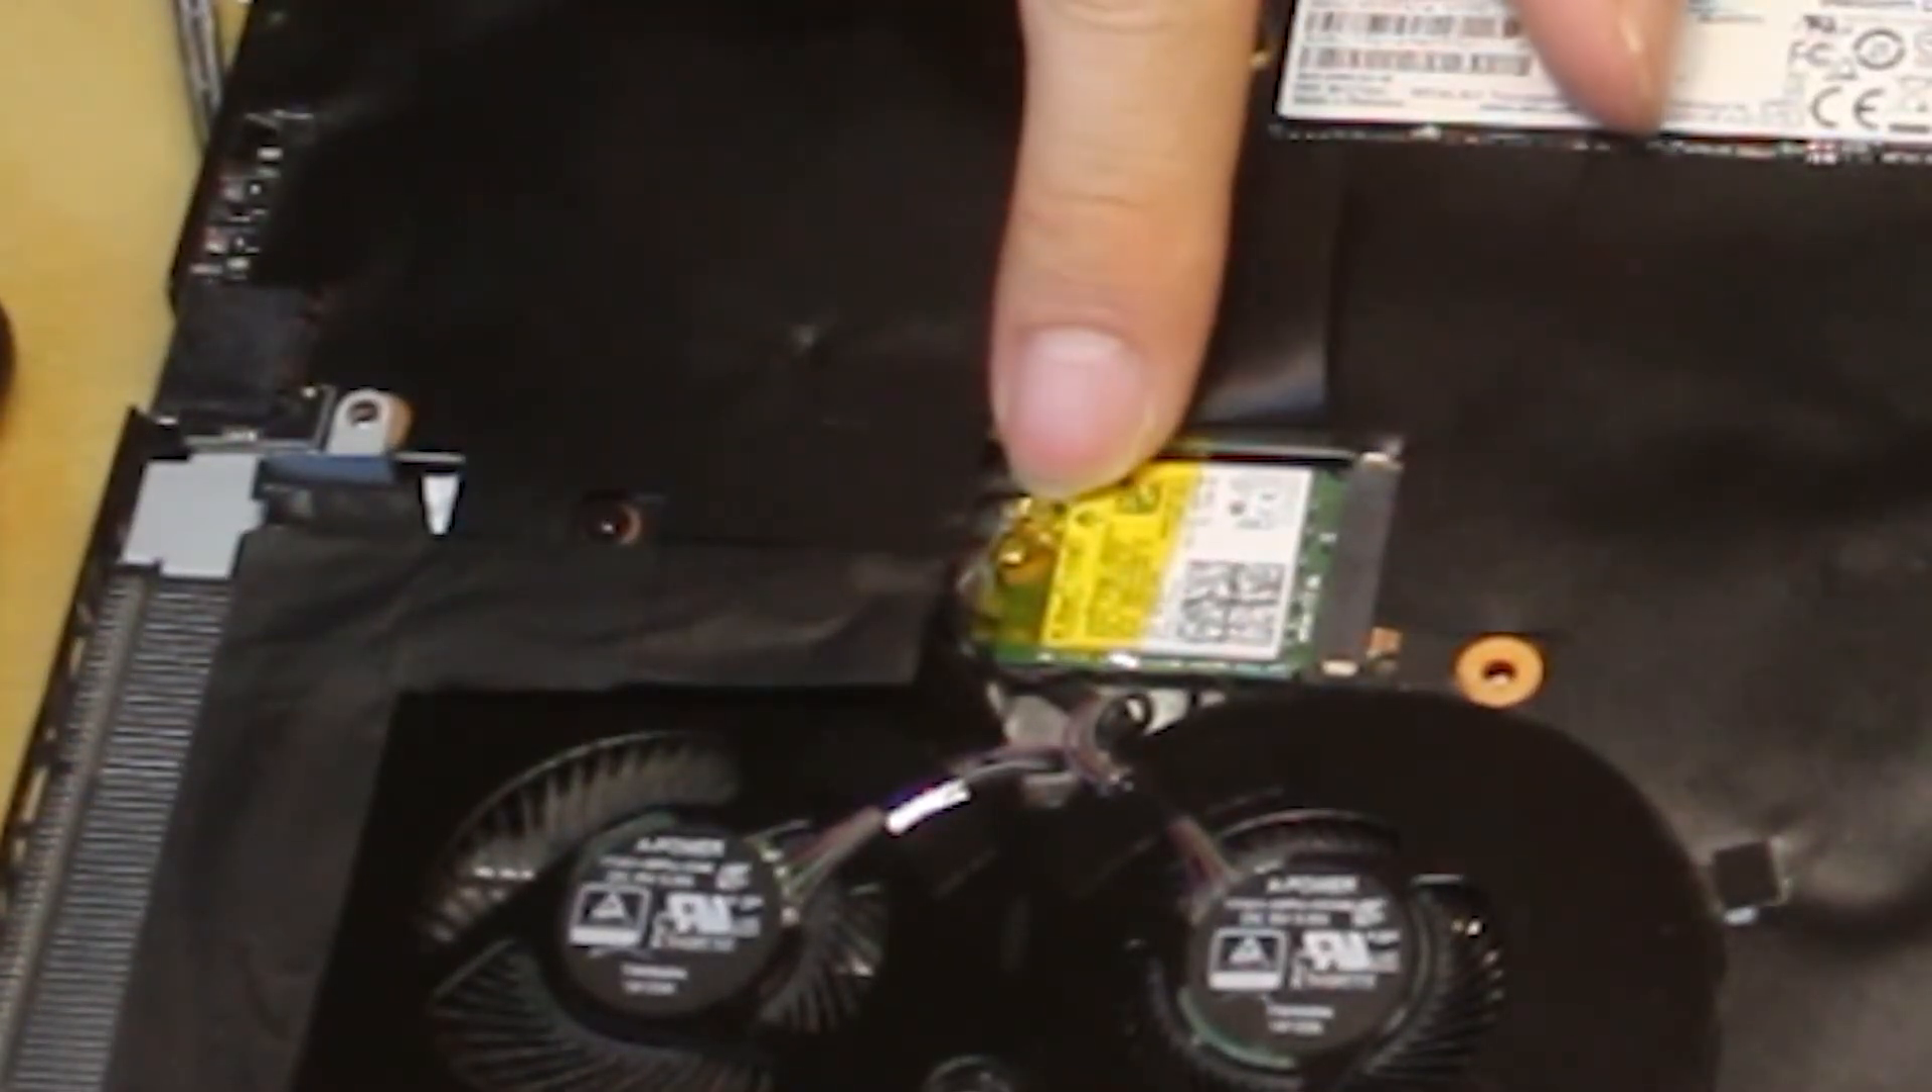We have the killer Wi-Fi chip card back inside.